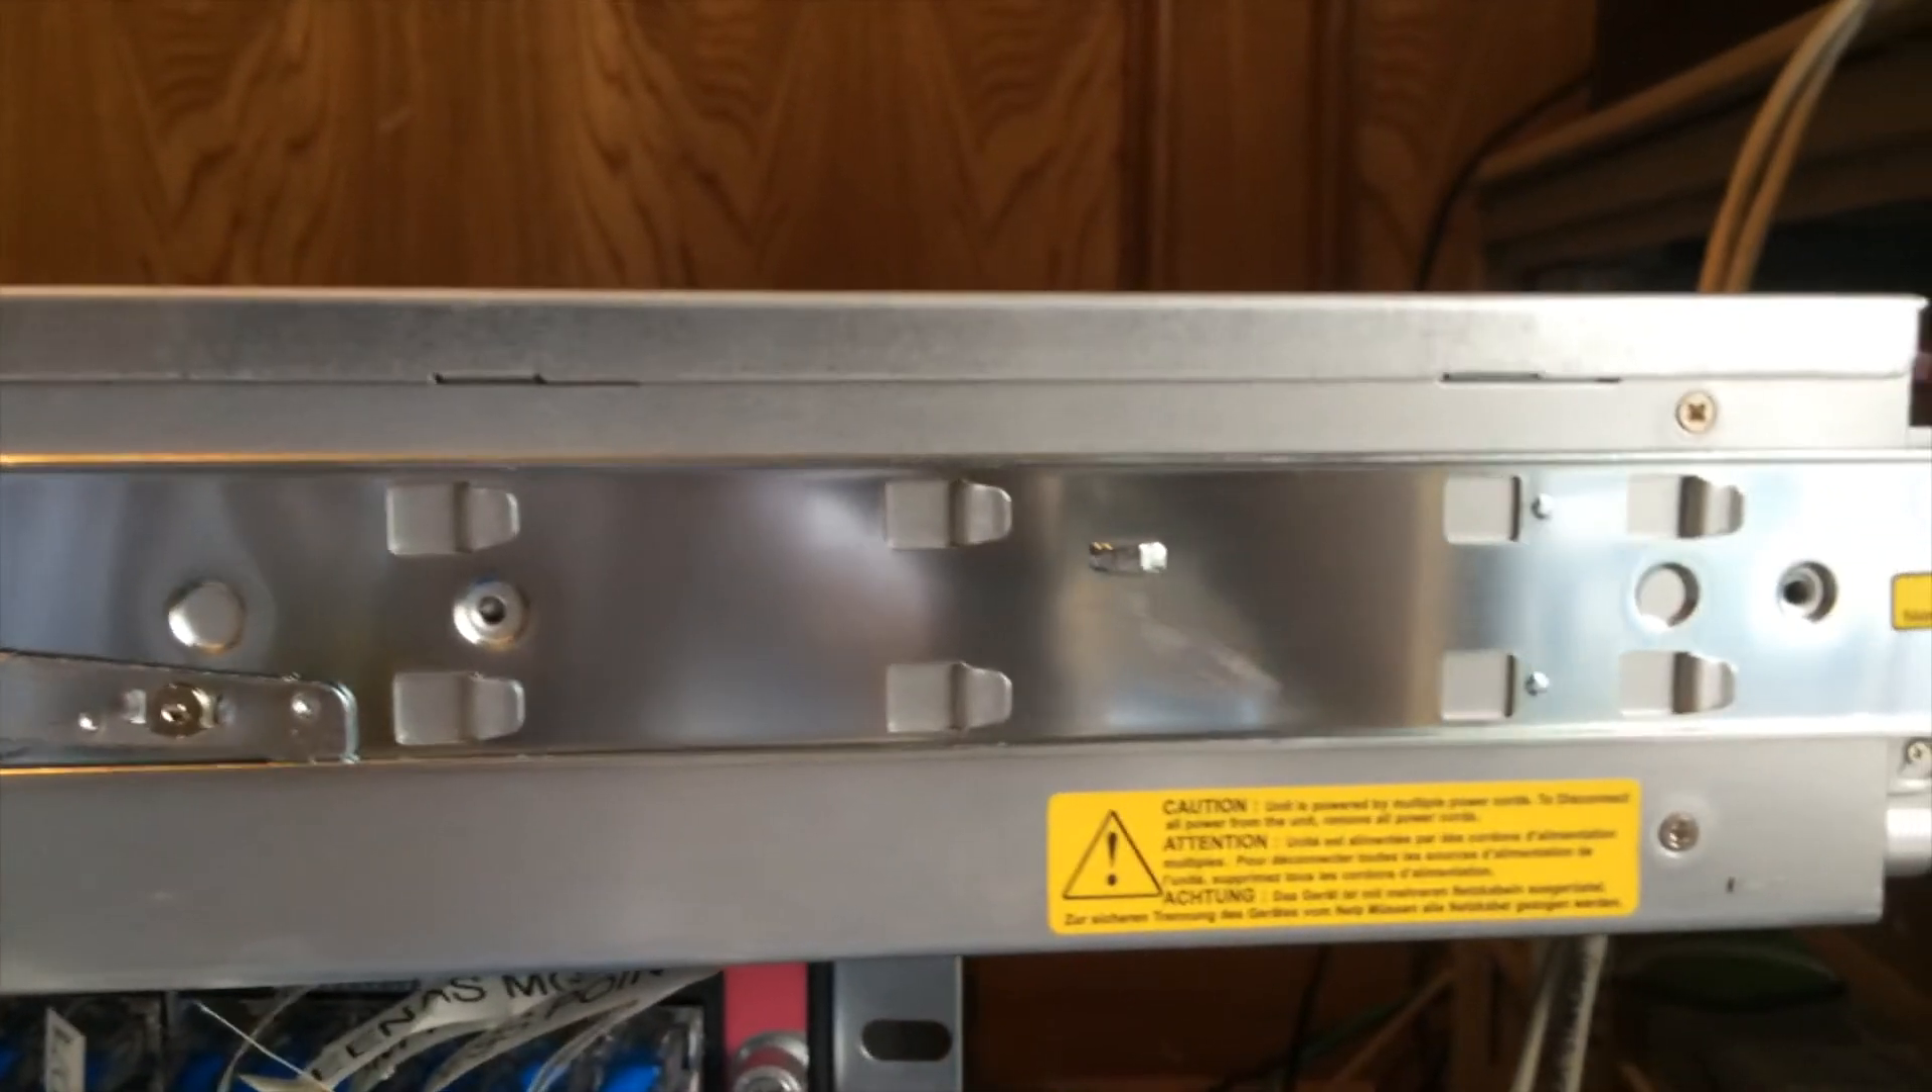This is the inner rail after it's installed onto the chassis and there's little fingers there that you clip in that secure the inner rail to the chassis.